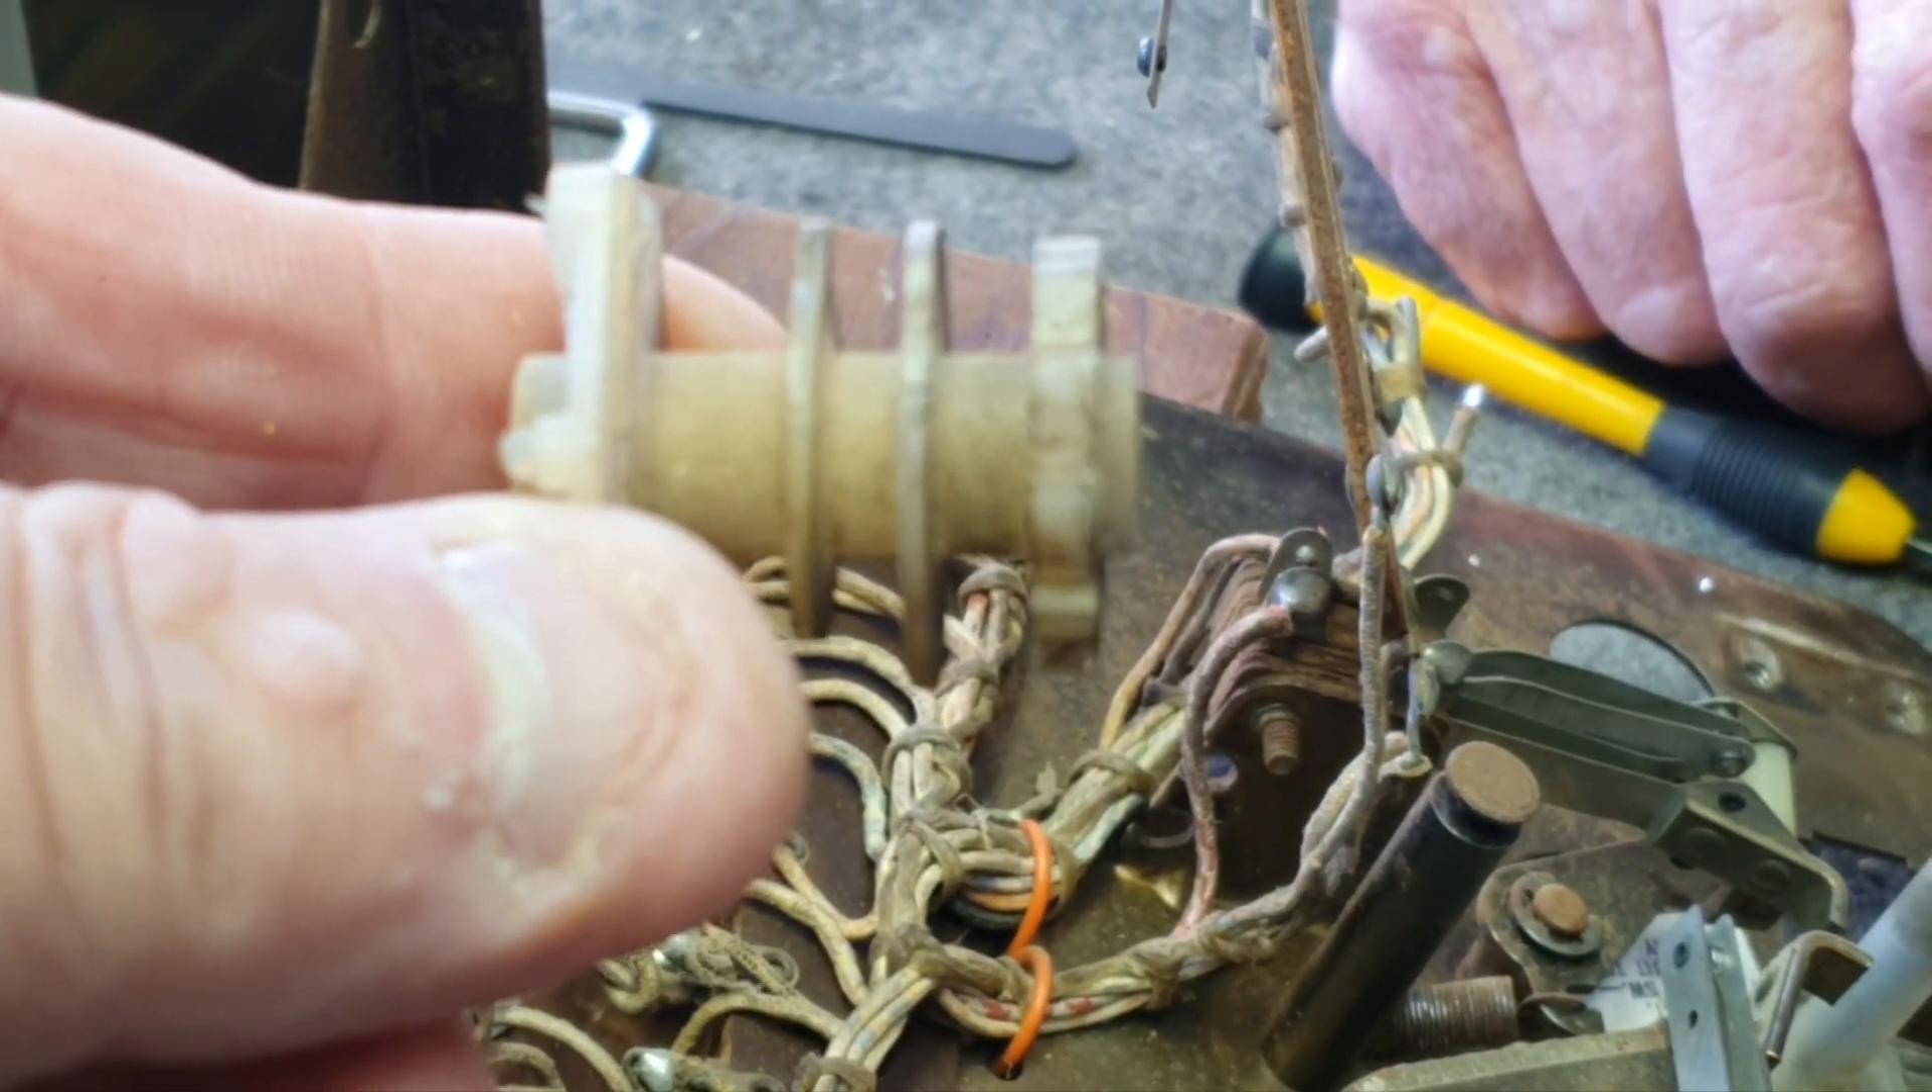Here's the unit we've just removed with the cams on it and the gear on the bottom.